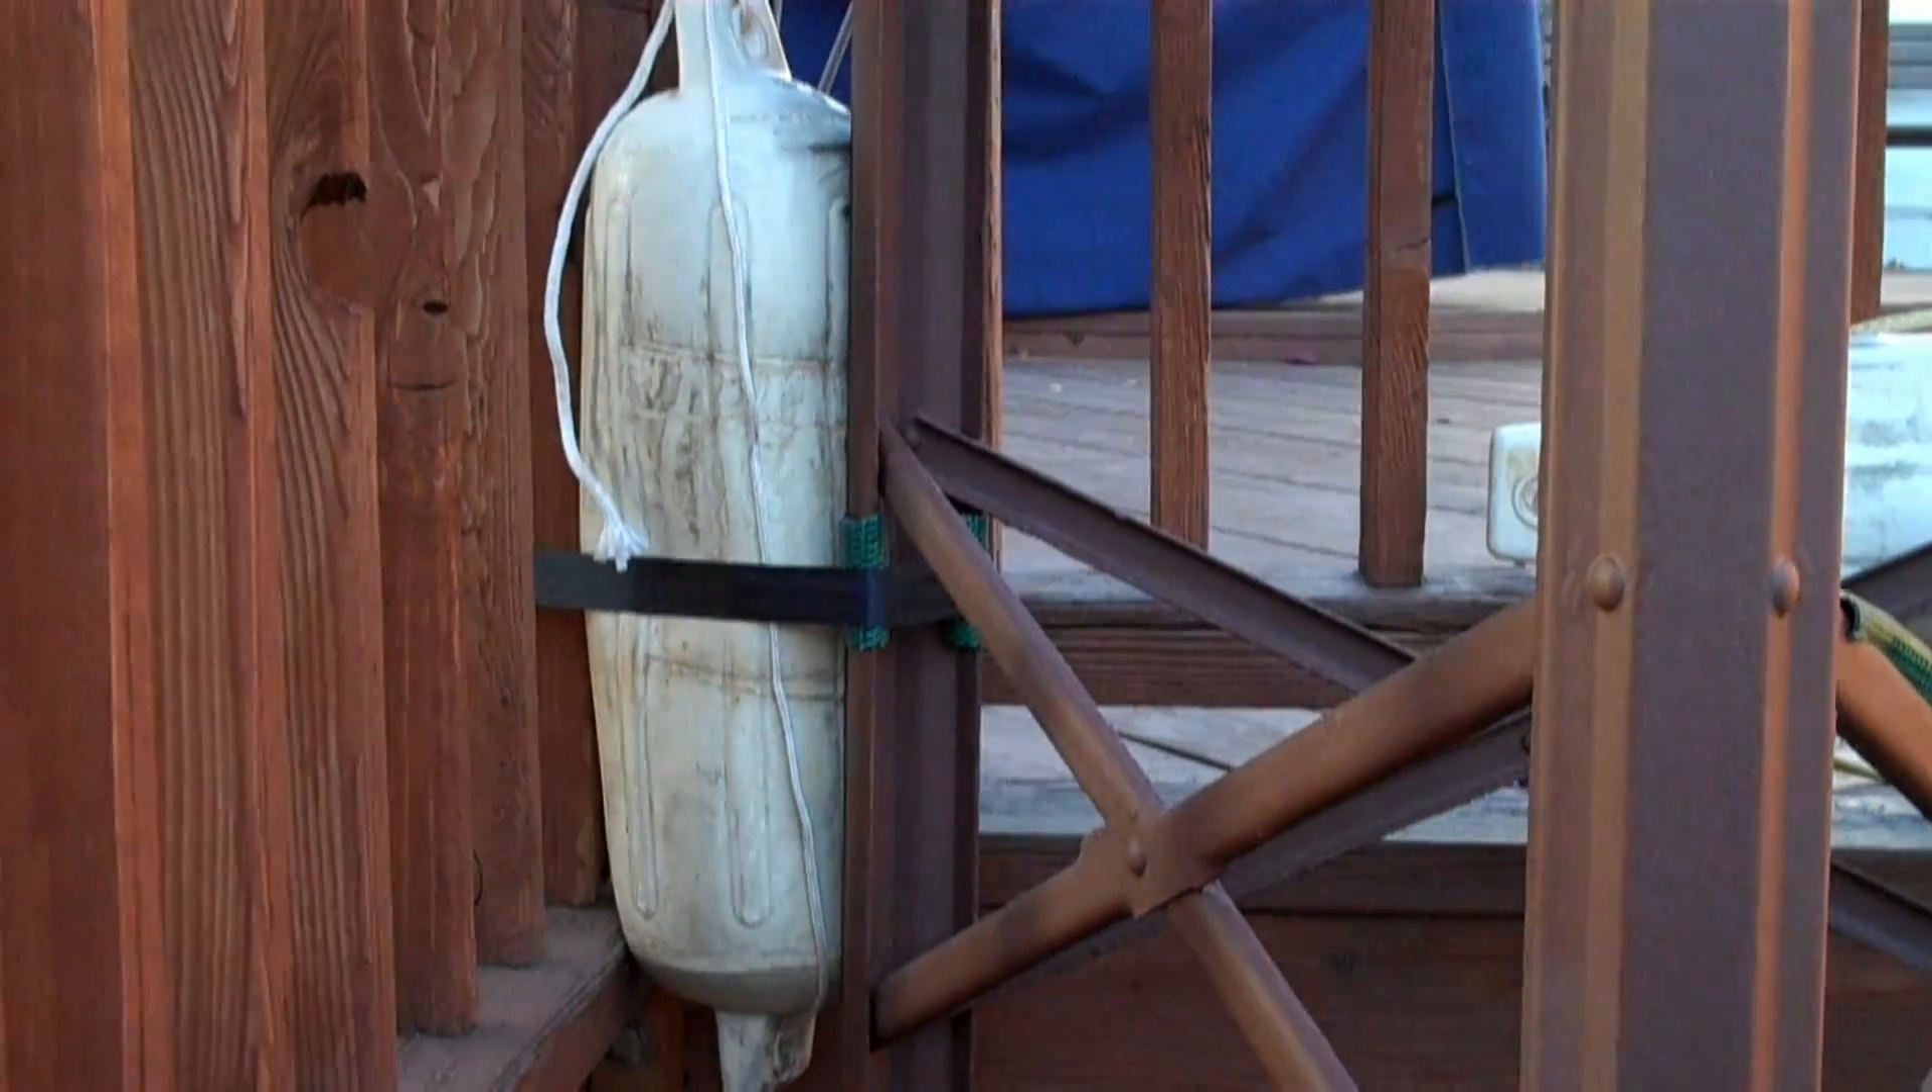You can see I put in some boat bumpers there between the mast or the tower and my deck here.